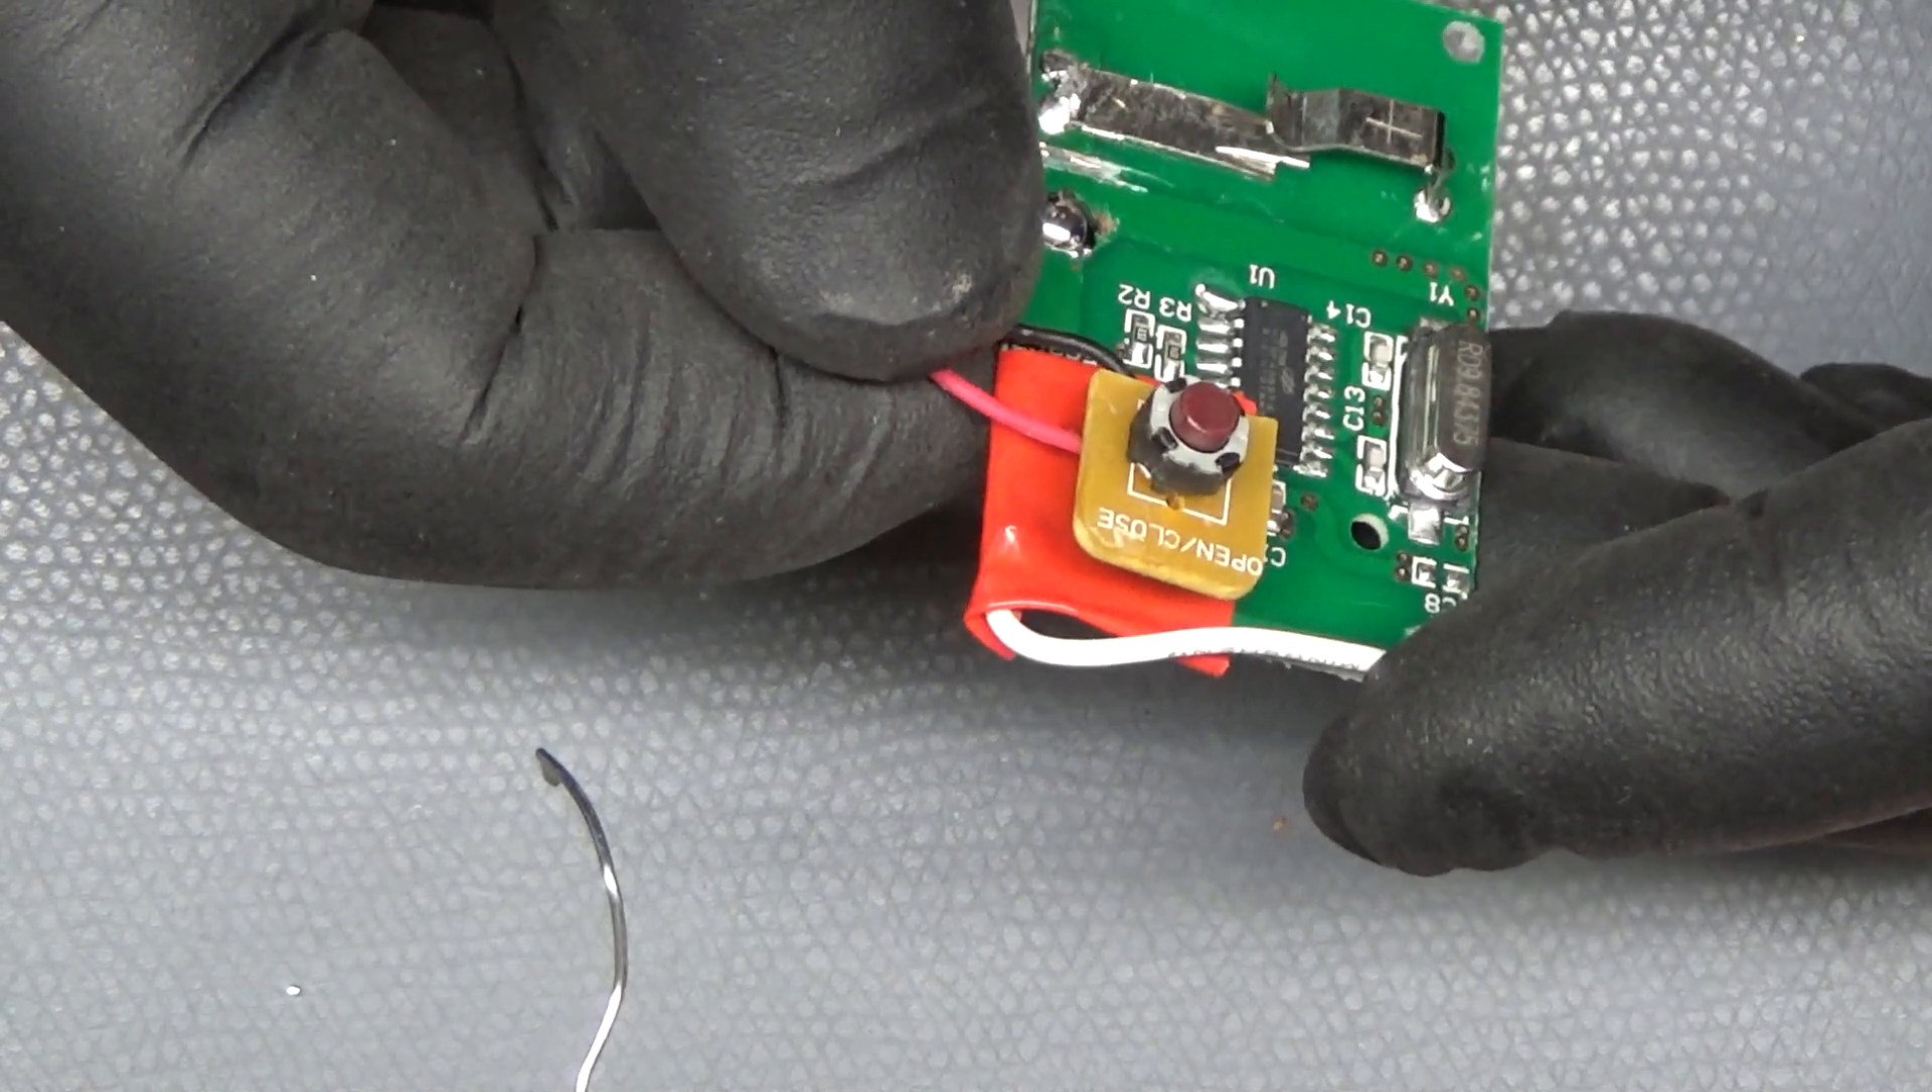I put electrical tape here, so it won't short out to the circuitry of the green board.